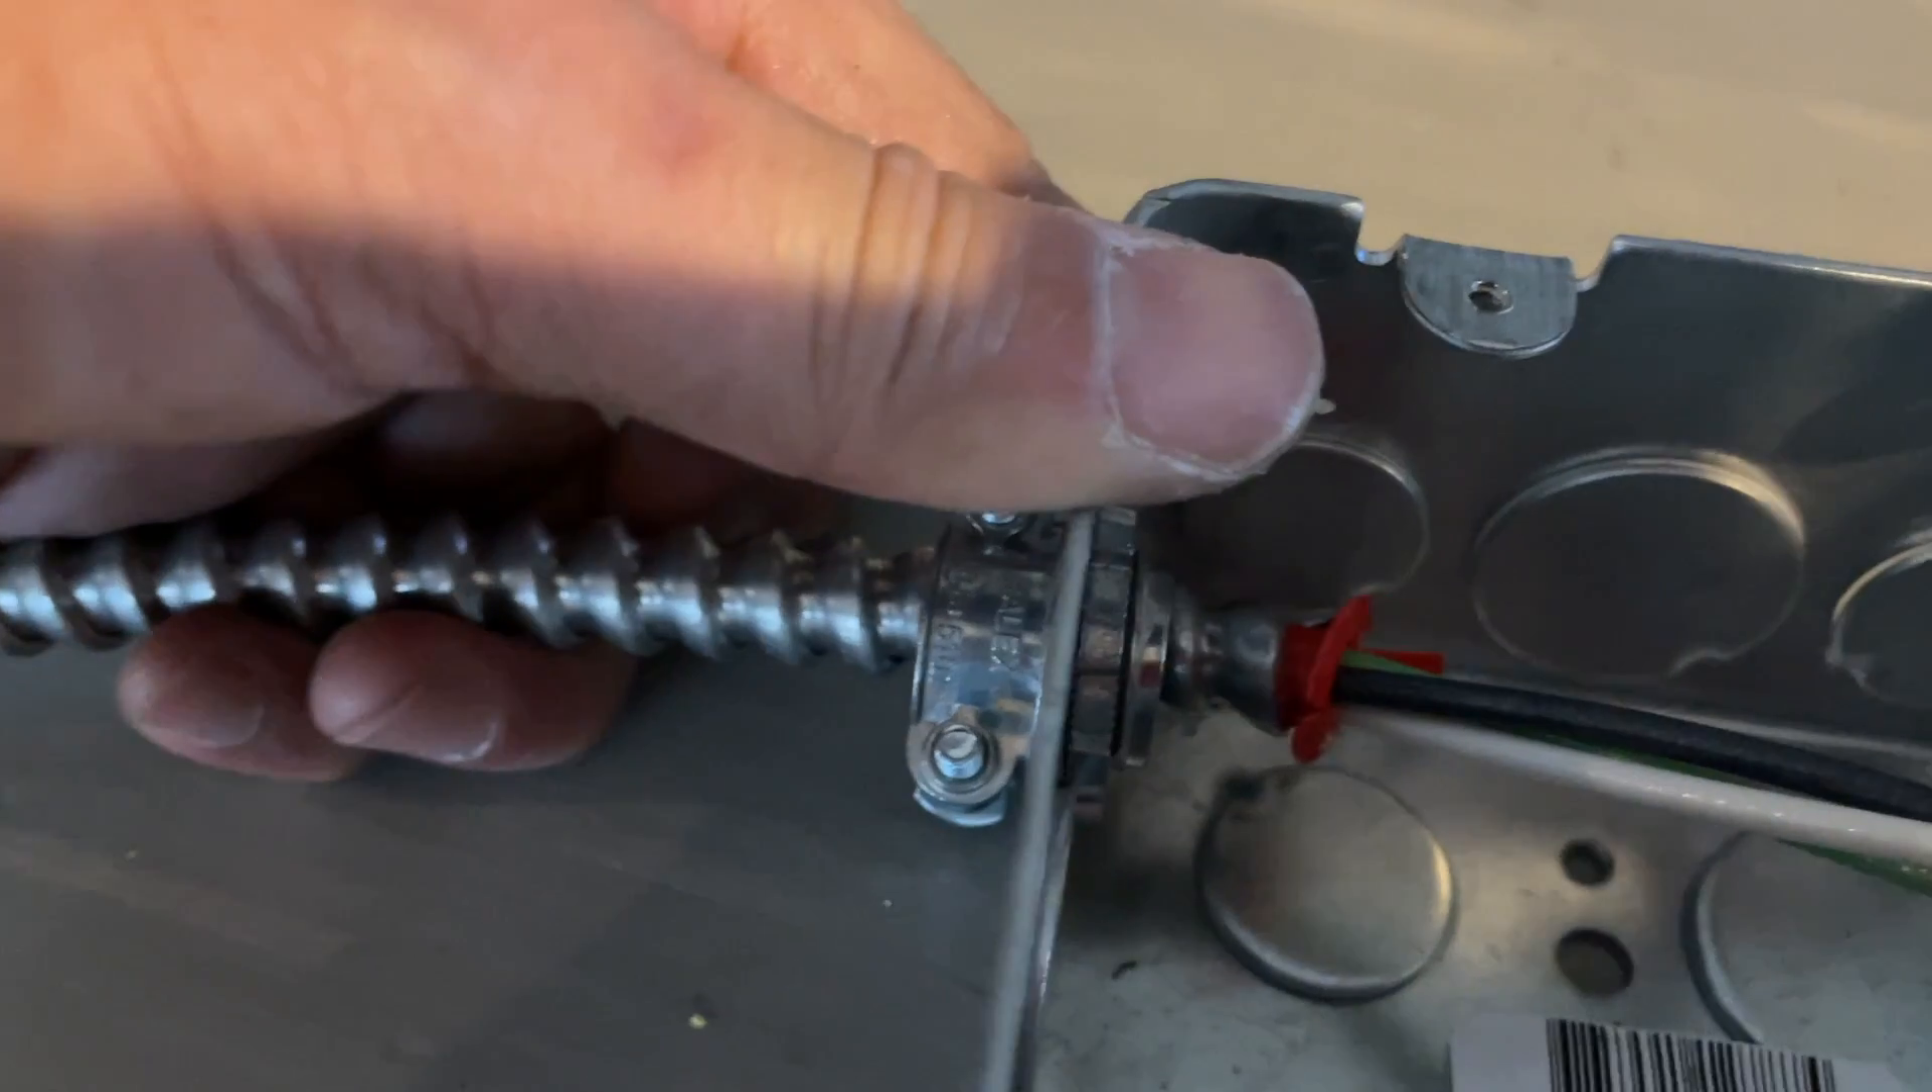So that's the MC cable going through the steel collar.